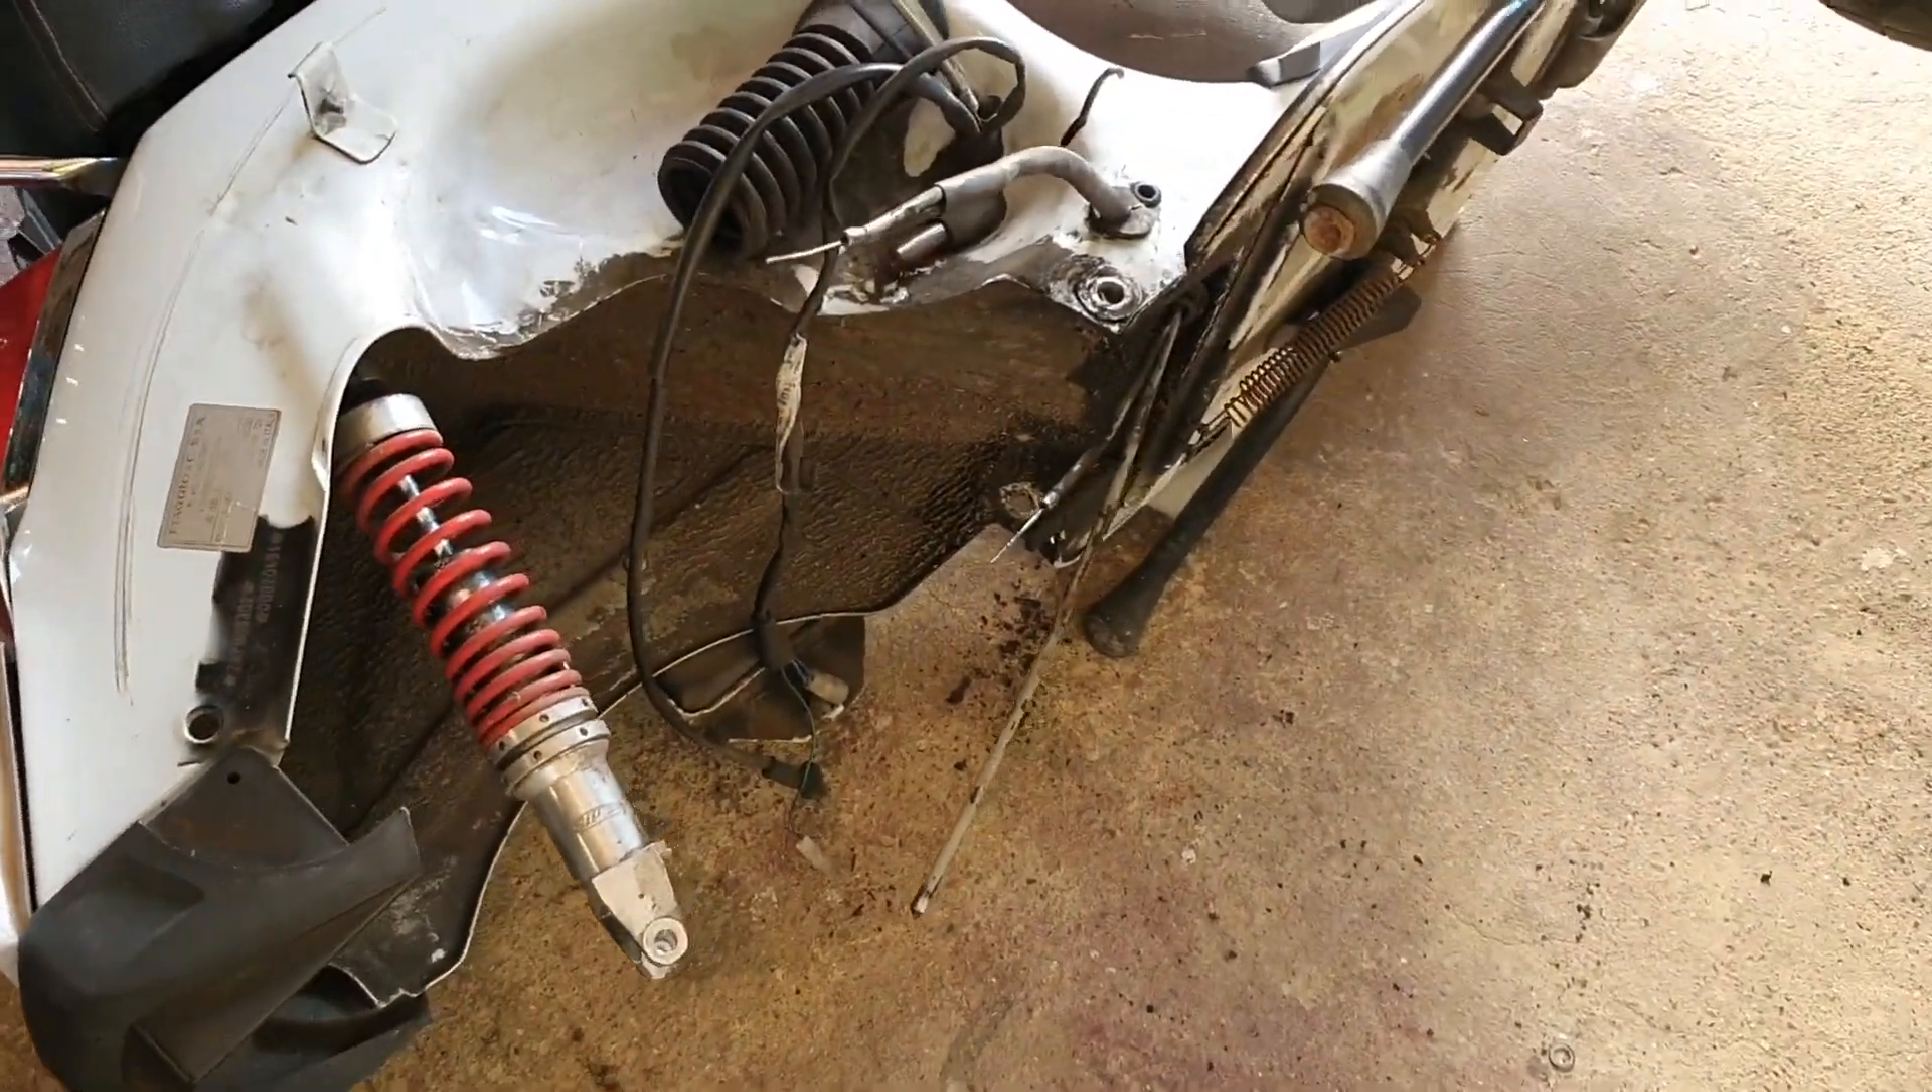And there we have it we have the engine out which is a great first step.